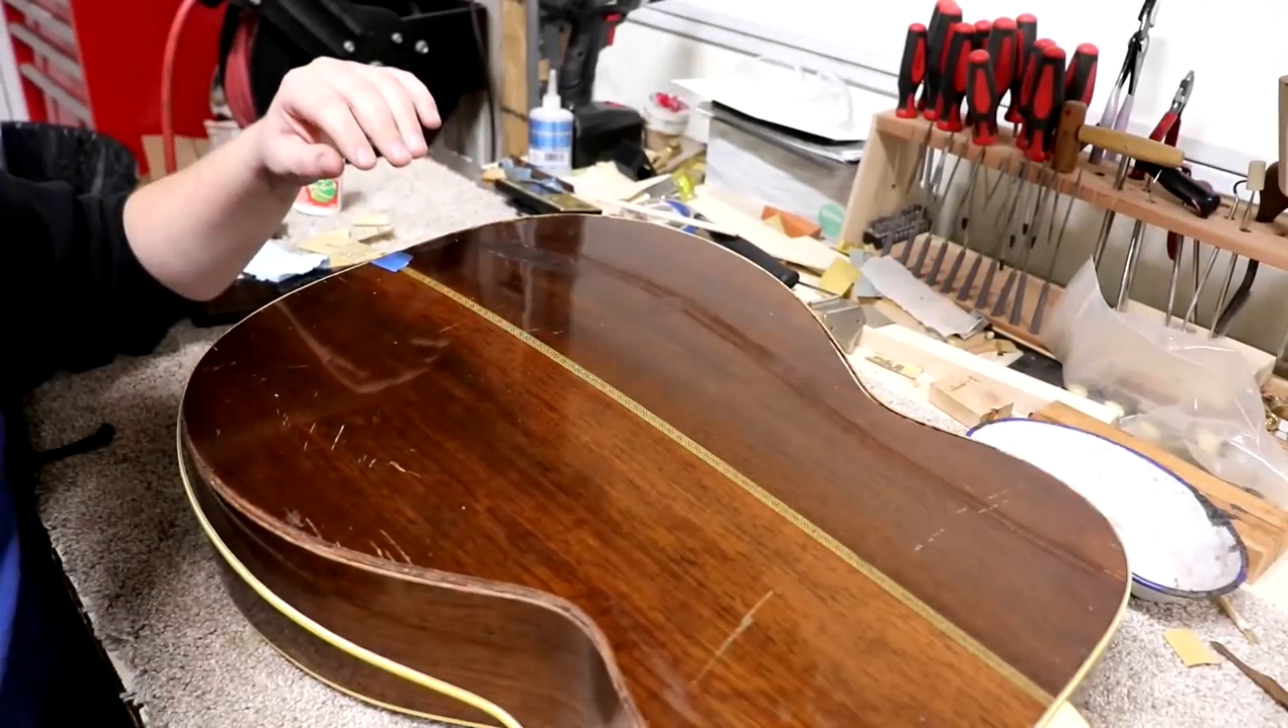All right, so I've got all the clamps off the back of this Martin.